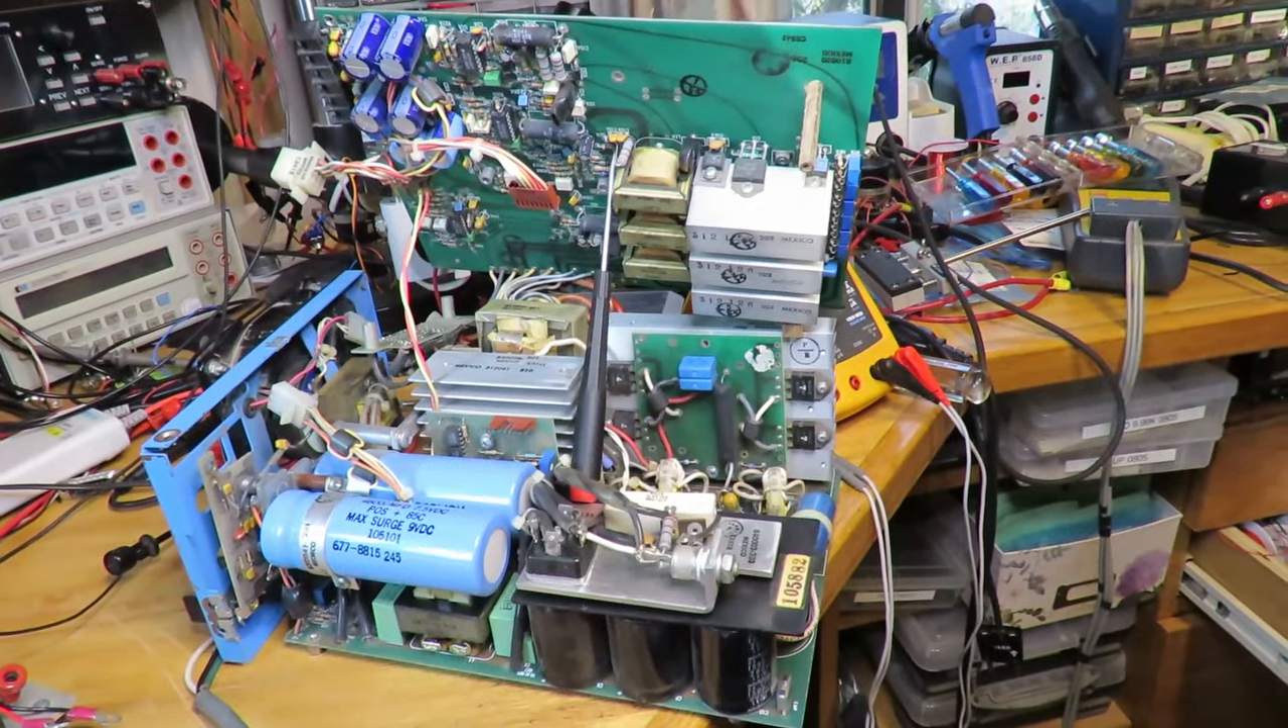So this is the power supply partially disassembled.